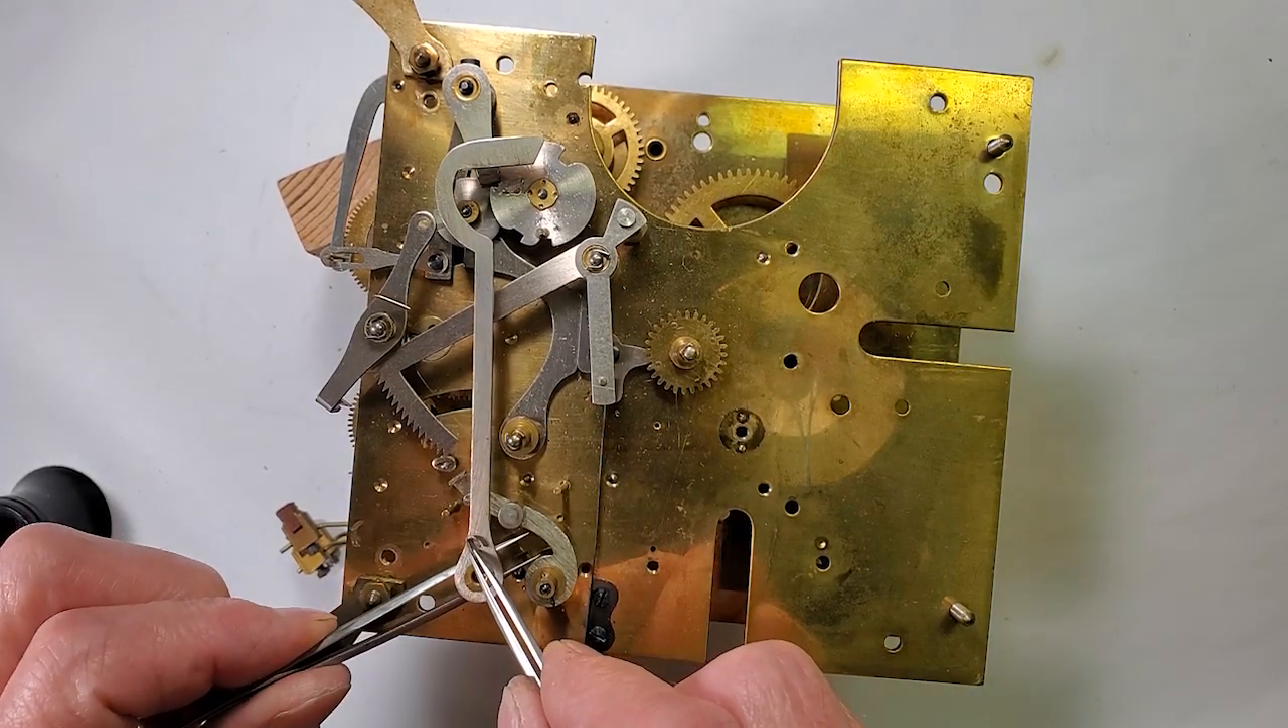Lots of levers to remove before the plates can be separated.